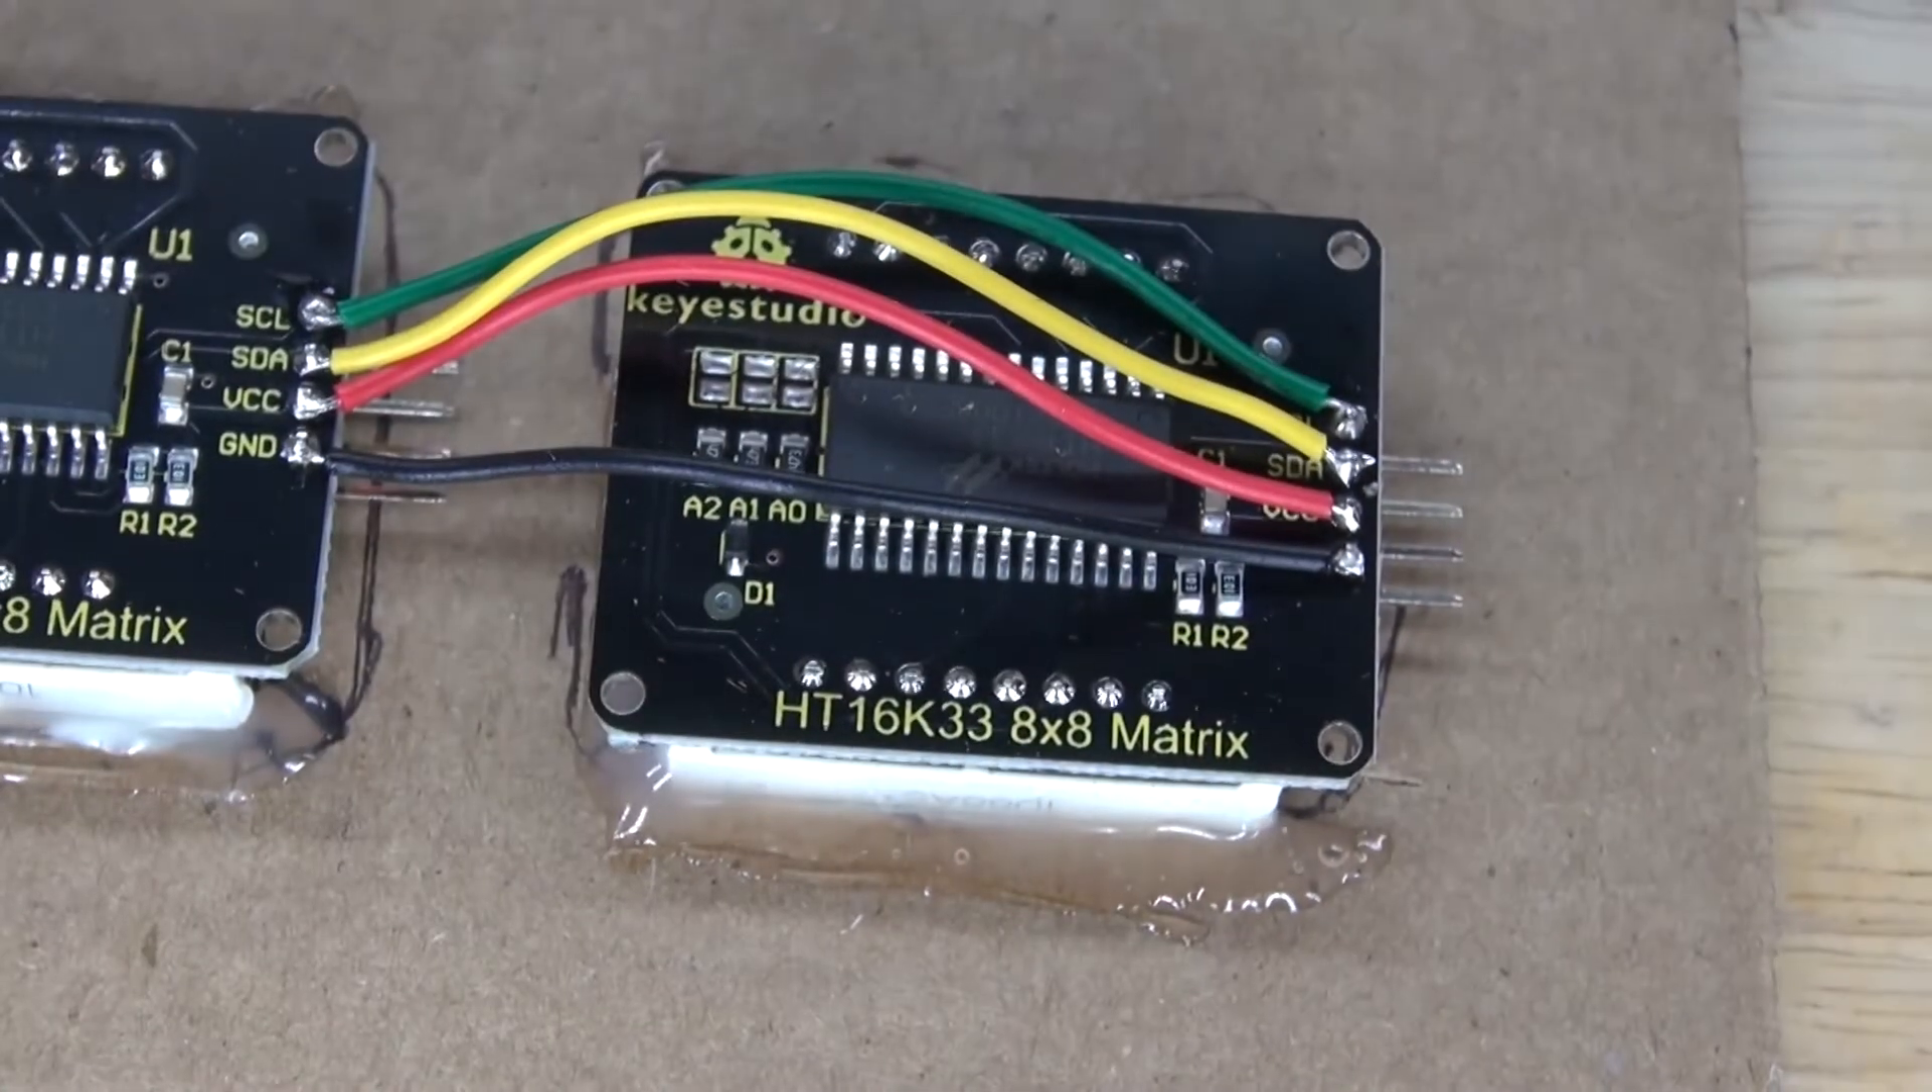And there, the 2 8x8 LED Matrix is now connected.